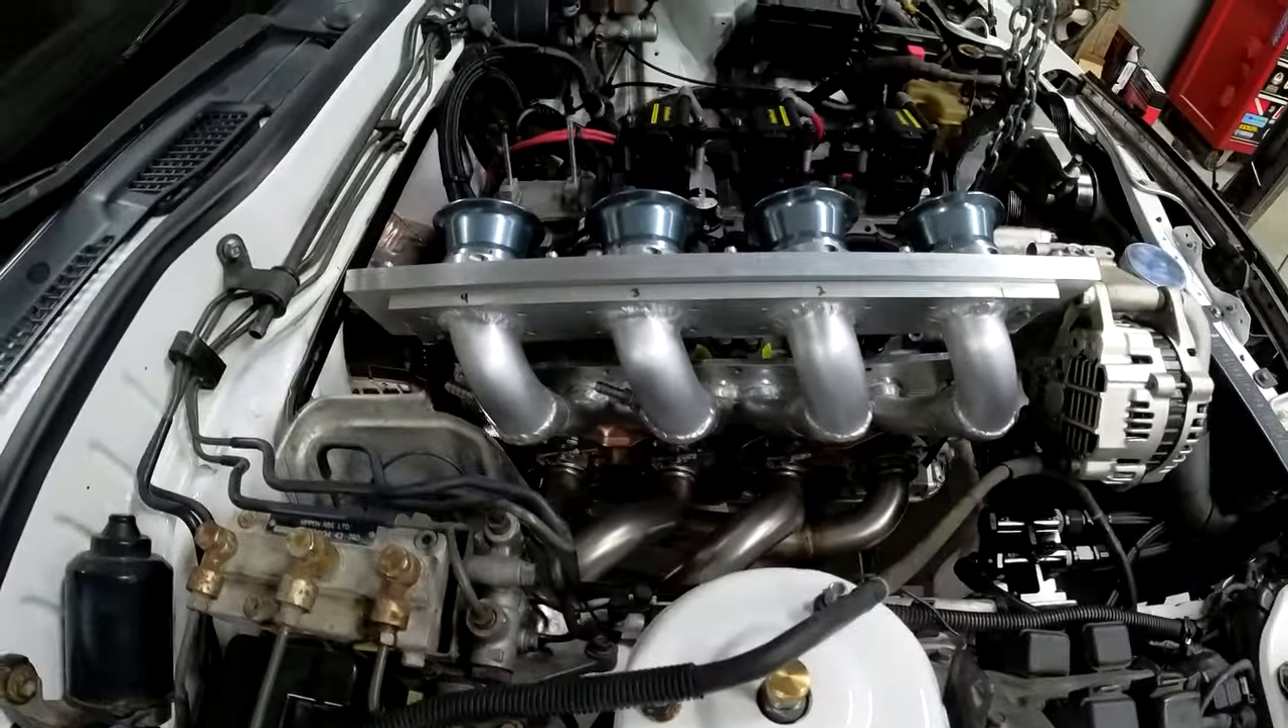On my way through town picking up the pilot bearing, I stopped by and the intake manifold is already fabricated and welded up and it looks so good.